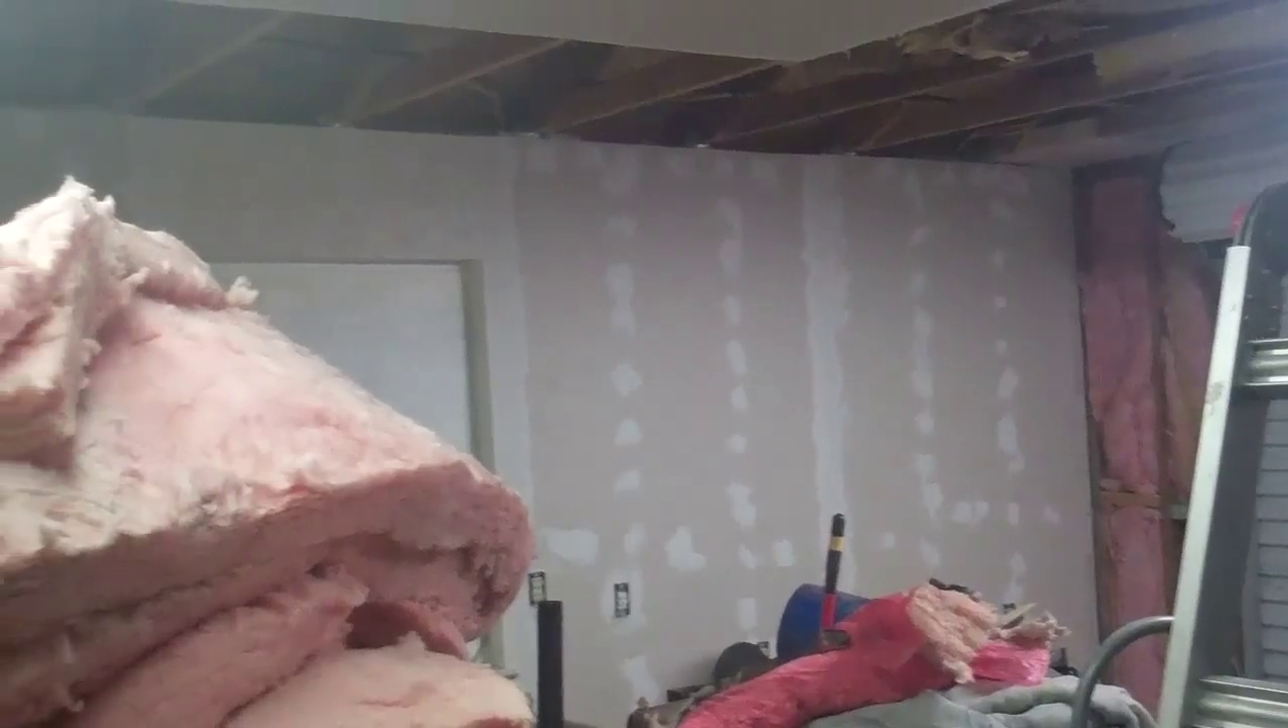Yeah, I got a whole bunch more of the sheetrock on here.